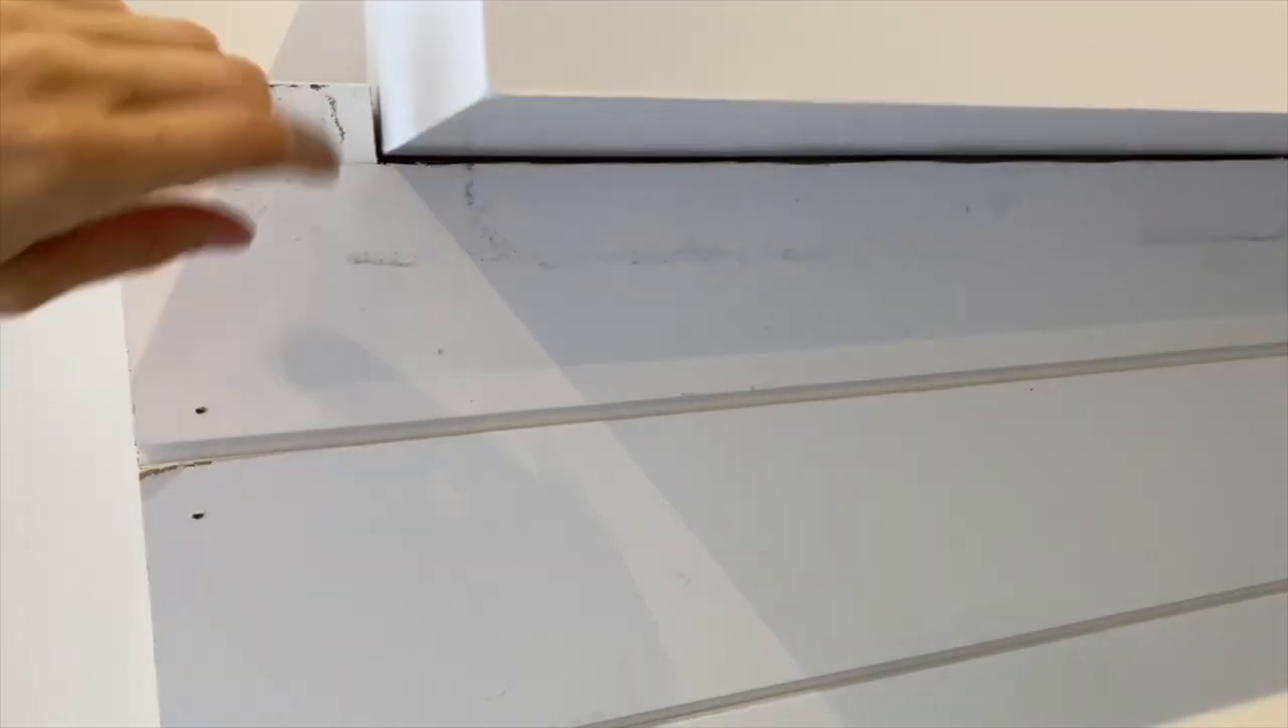Cutting that with the hacksaw actually worked okay. You can see there's a little bit of a gap.